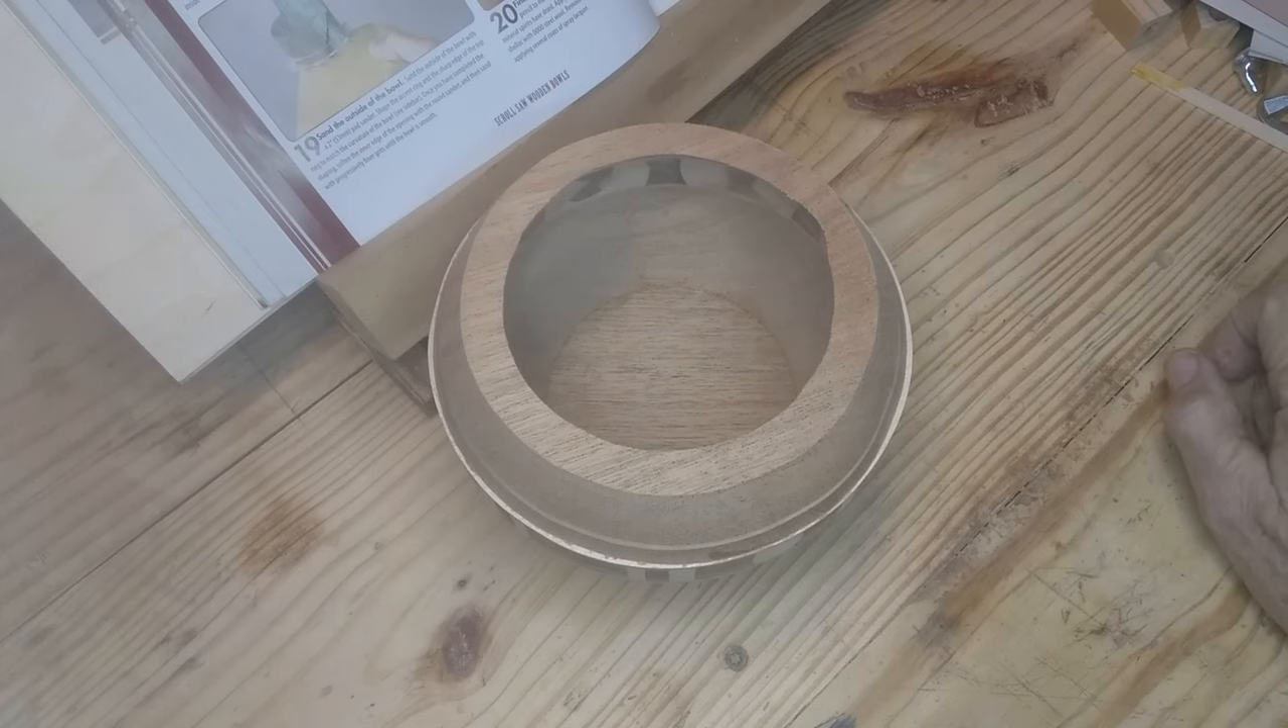Okay, so the bowl is put together.